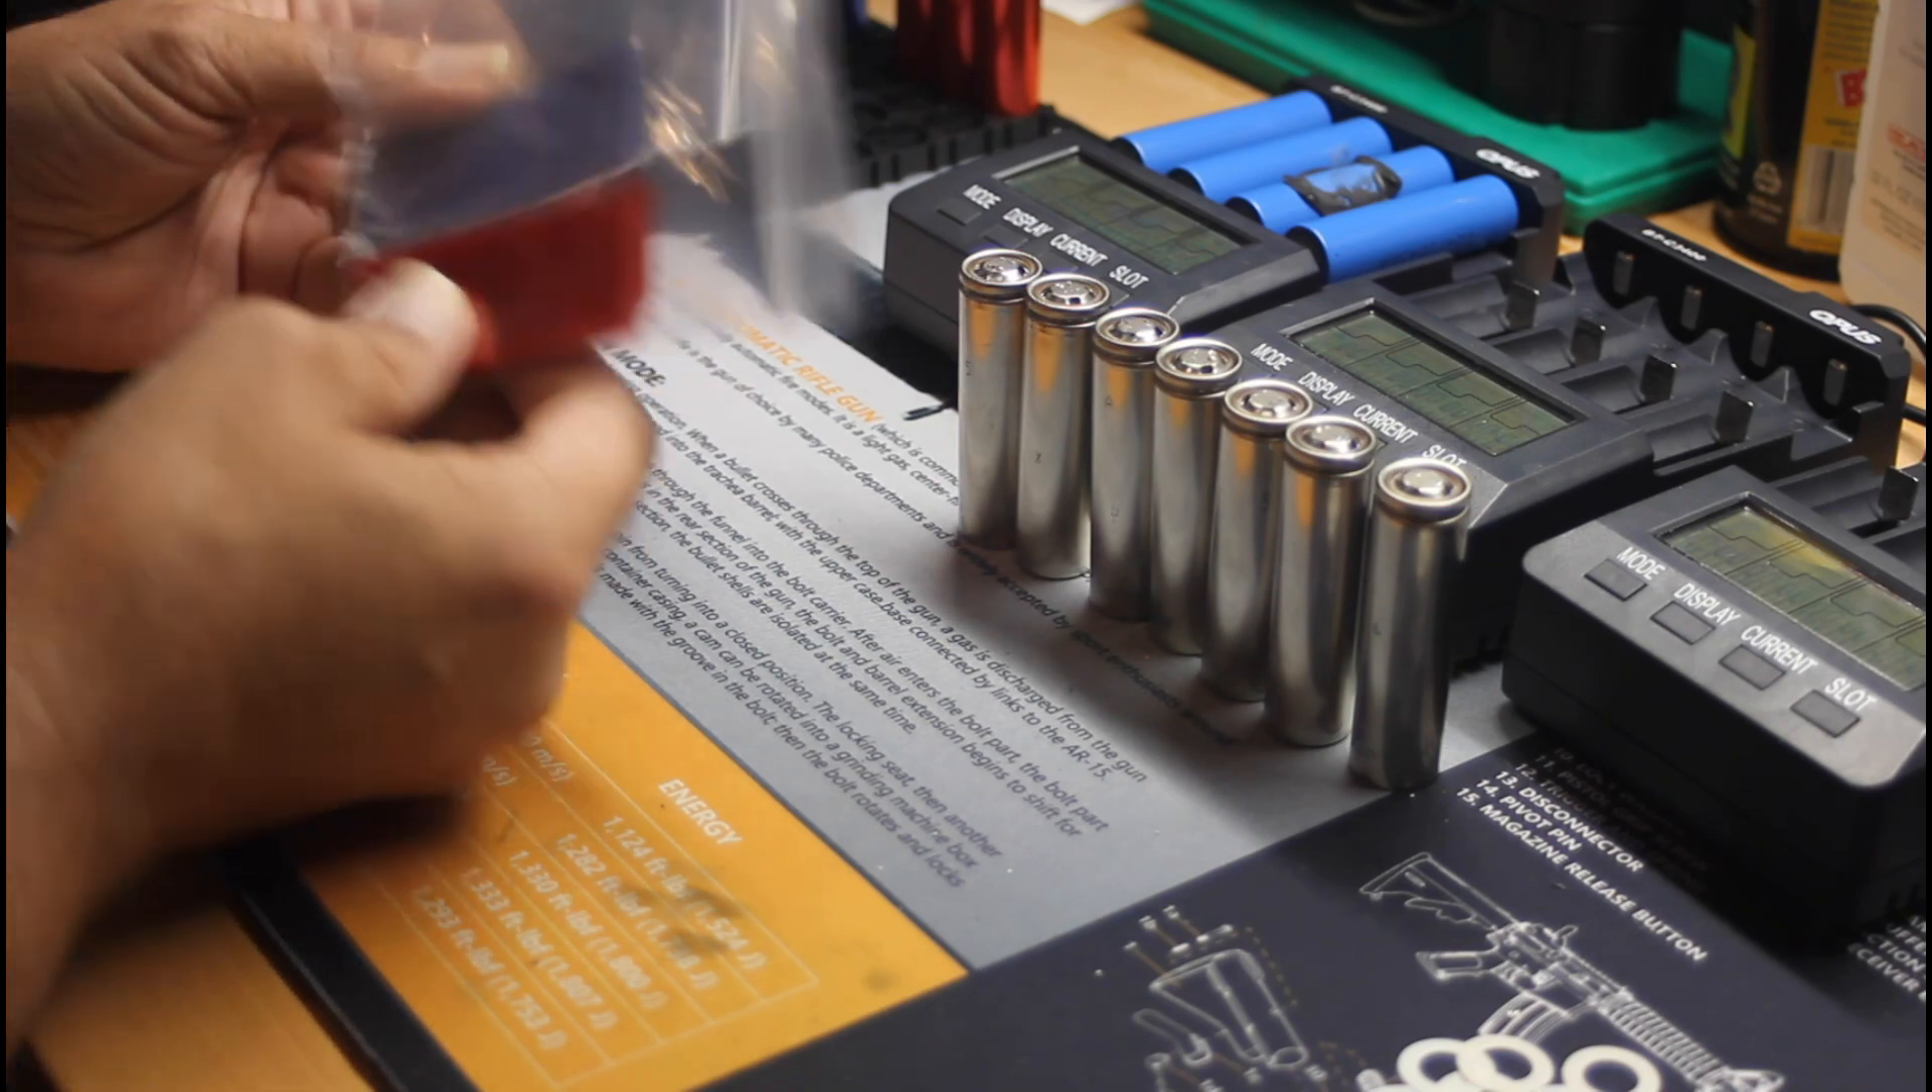Okay, so now we have our cells stripped down of their factory plastic.